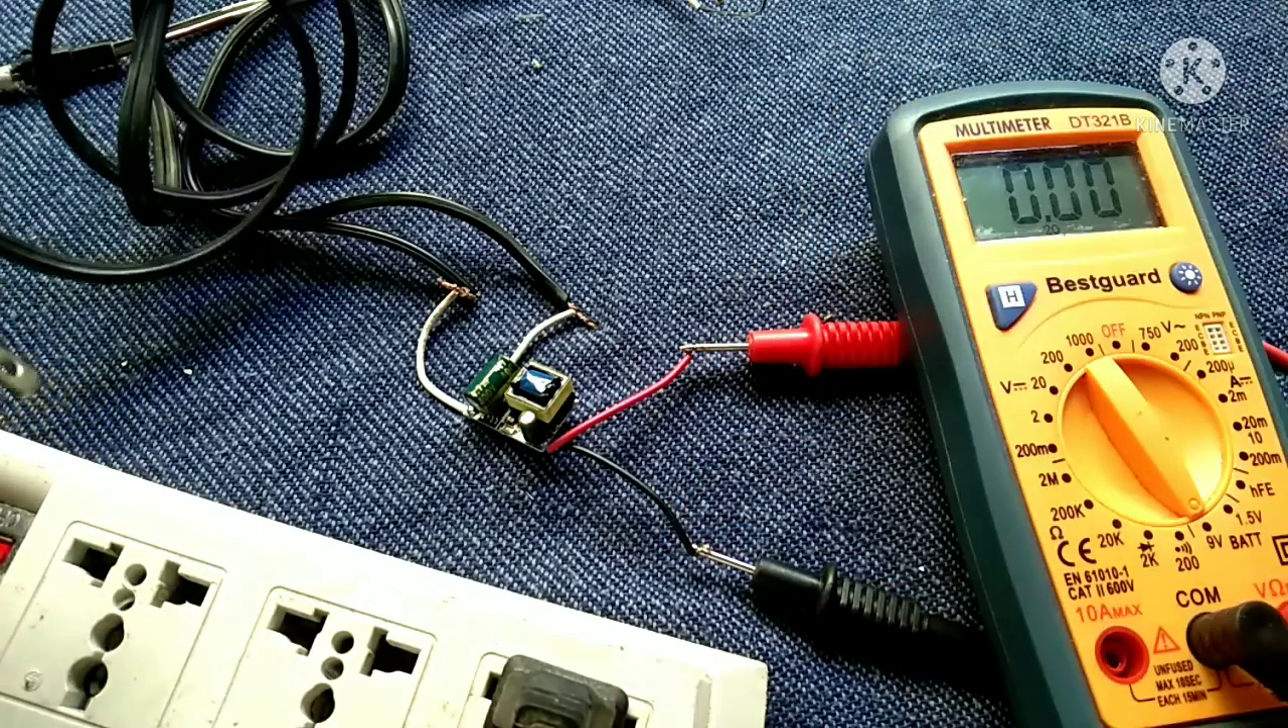Okay, nakakonek na yung DC Positive to positive Negative to negative.